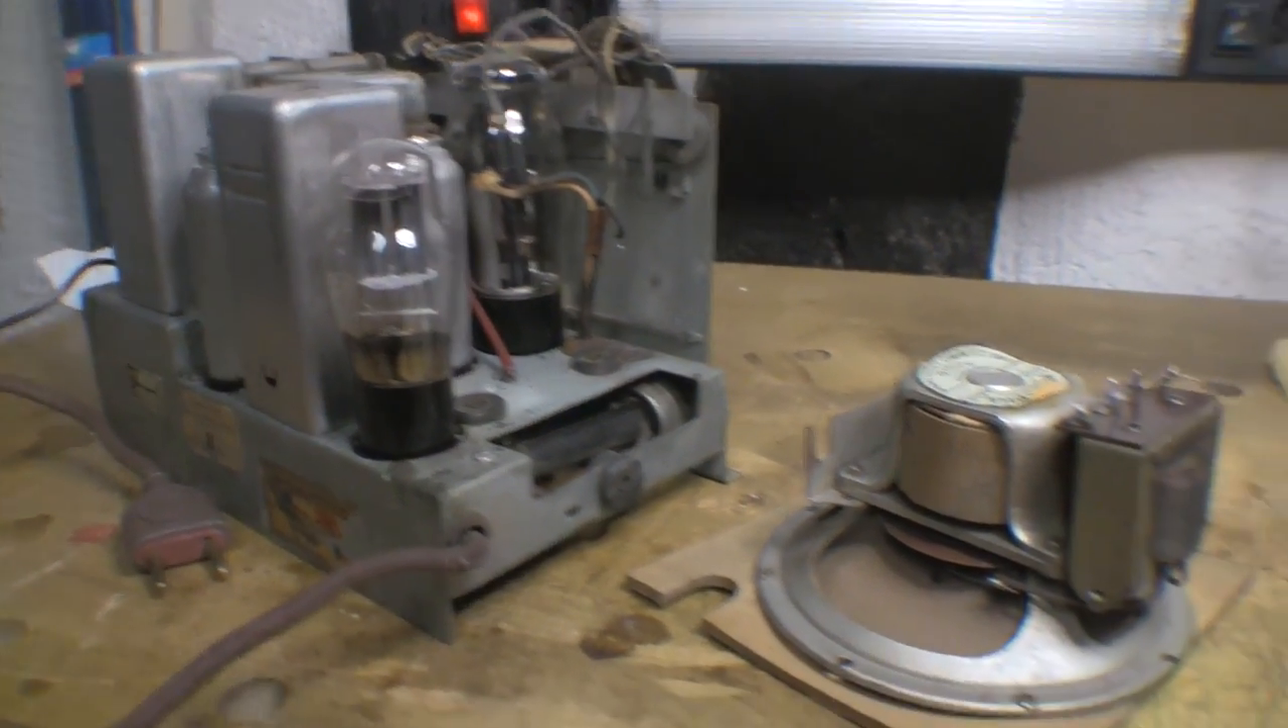Okay at this stage I've taken the speaker bracket and assembly off.